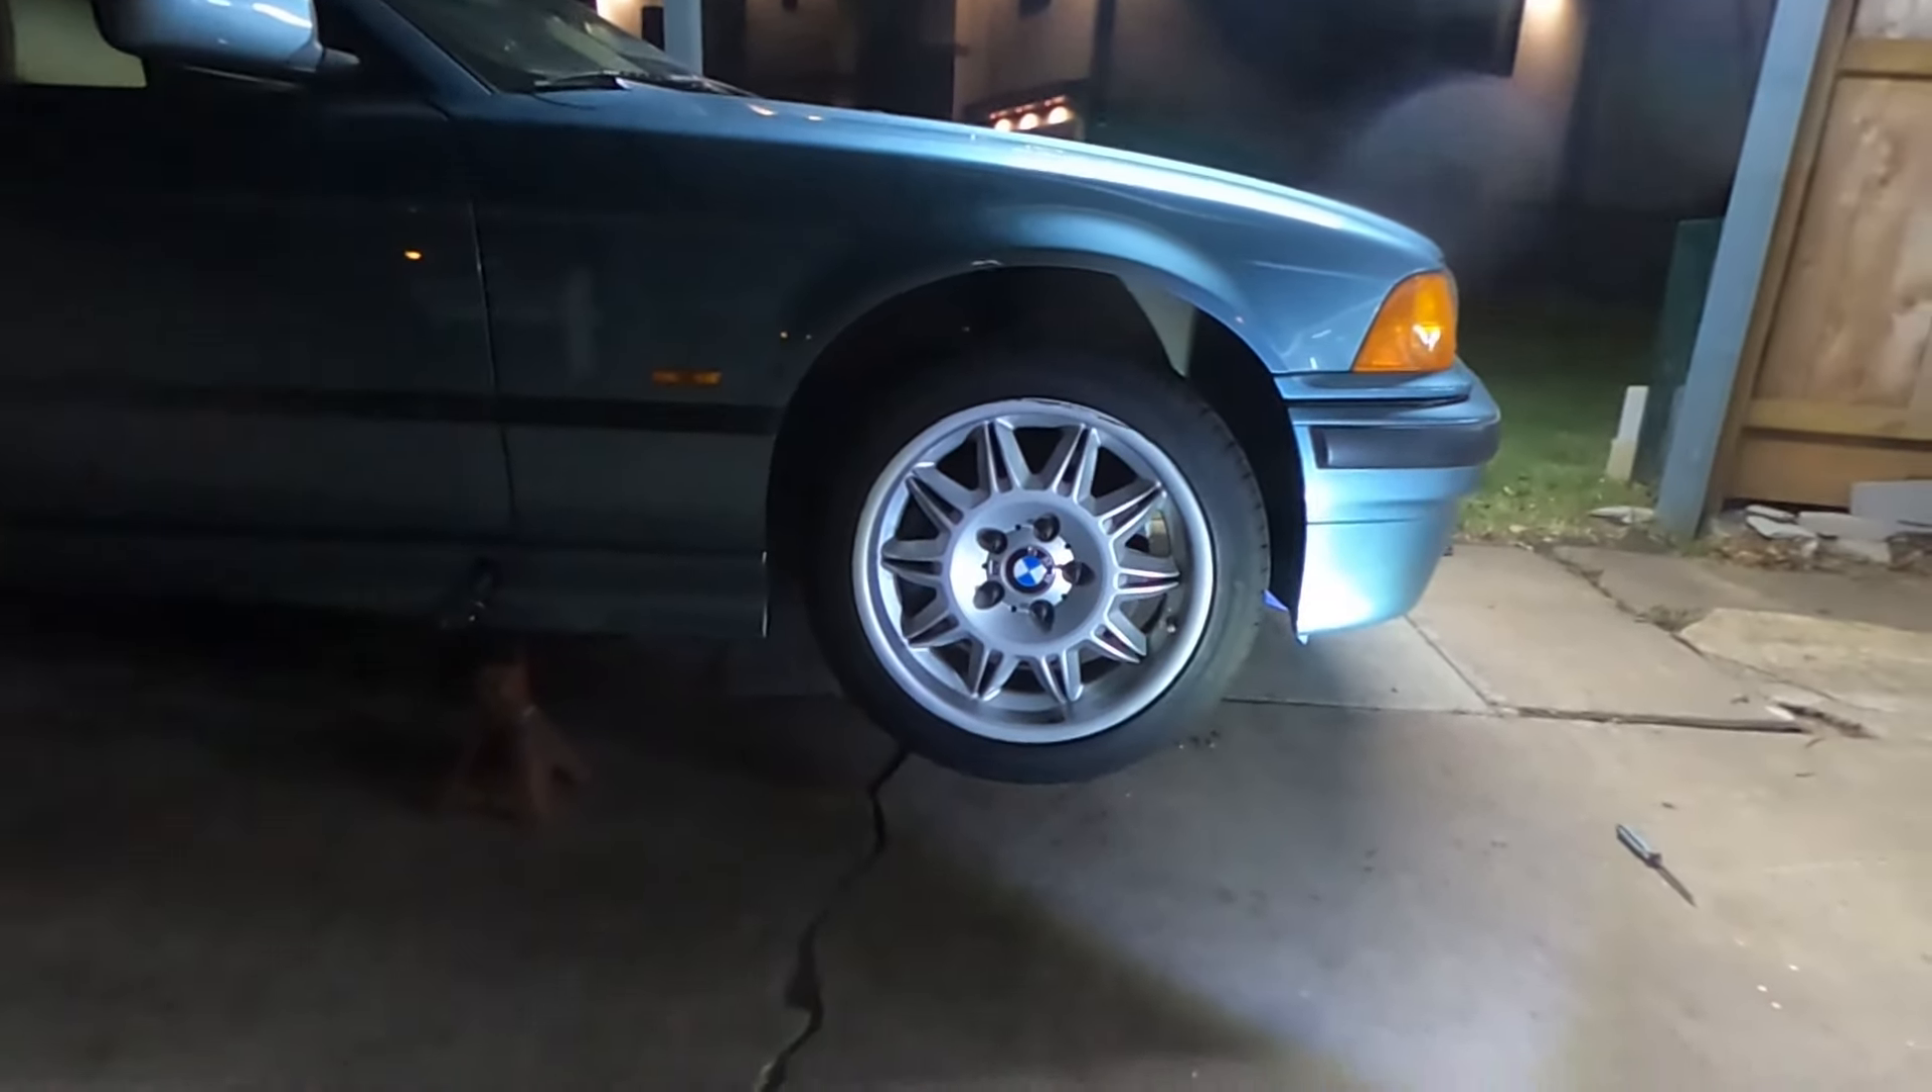Okay wheels are back on and kind of looks like the same height so we may be at stock height.